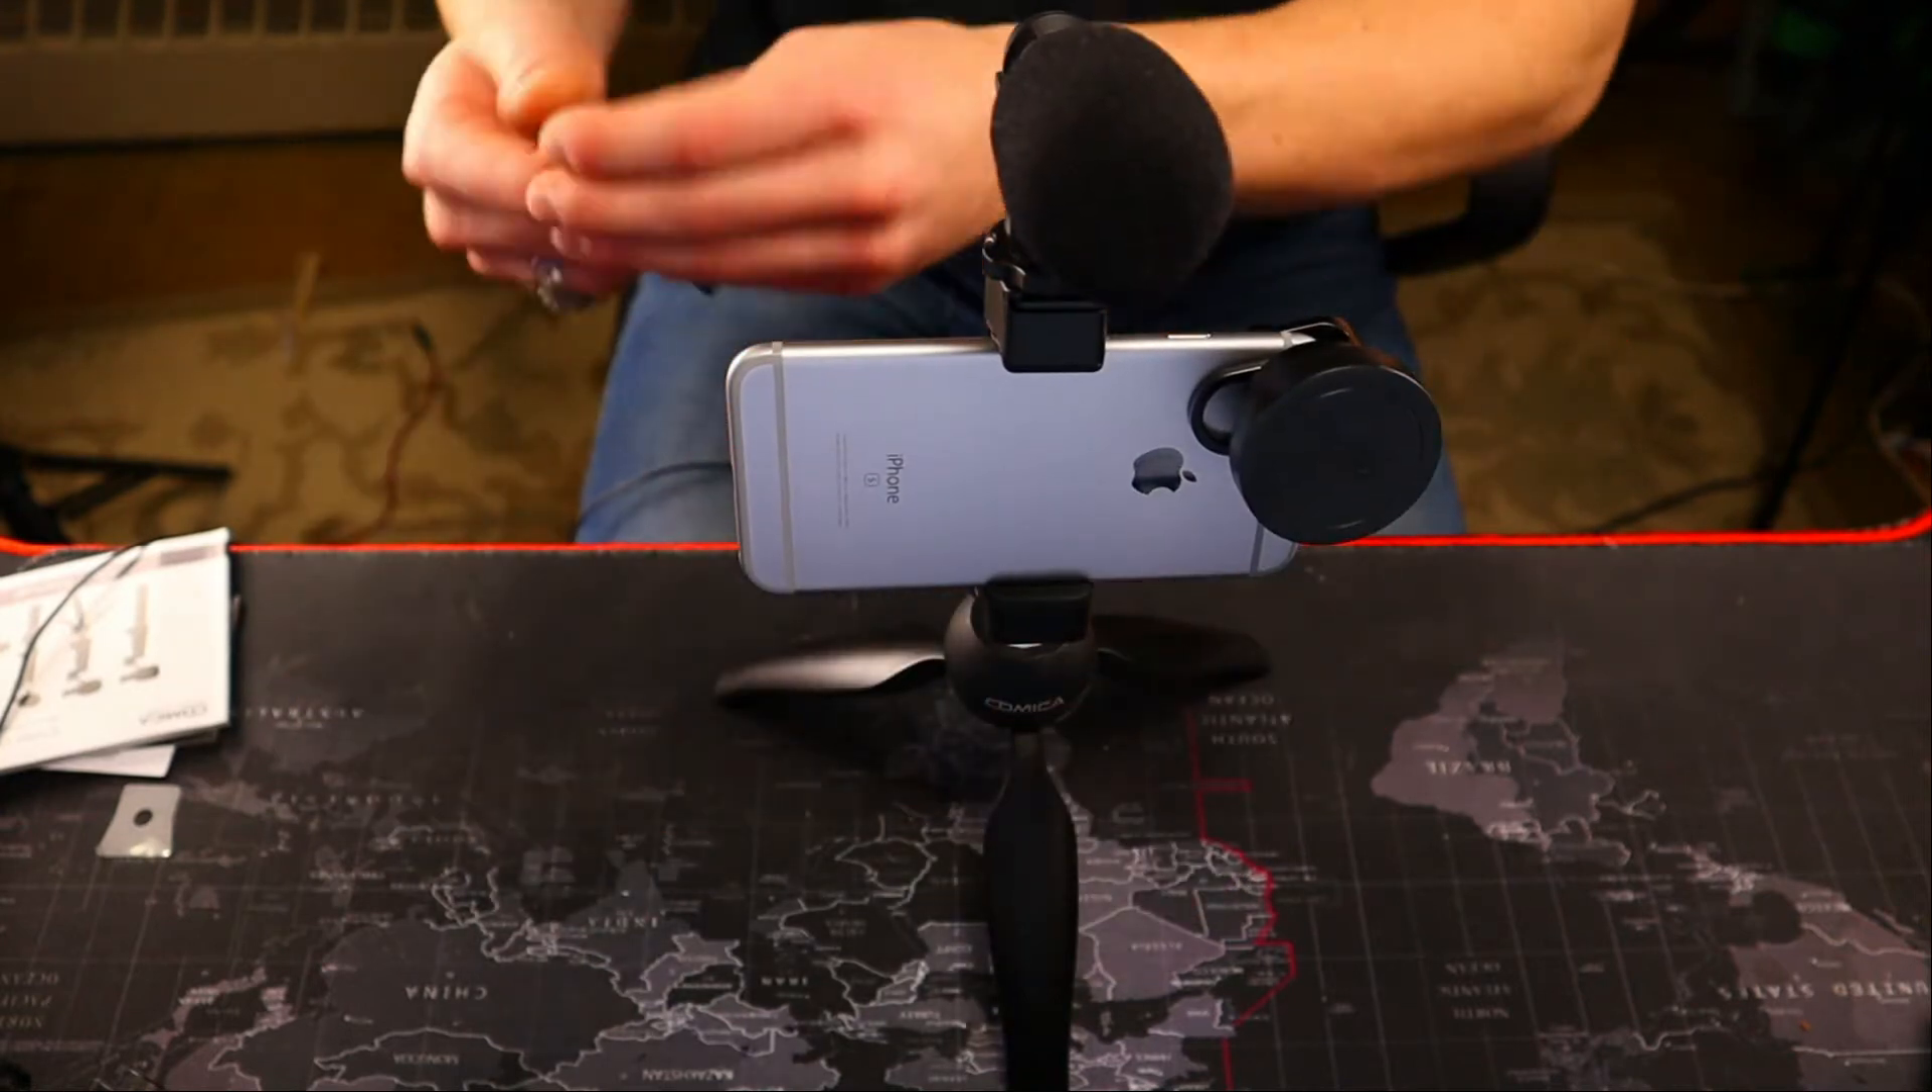You have your phone inserted.